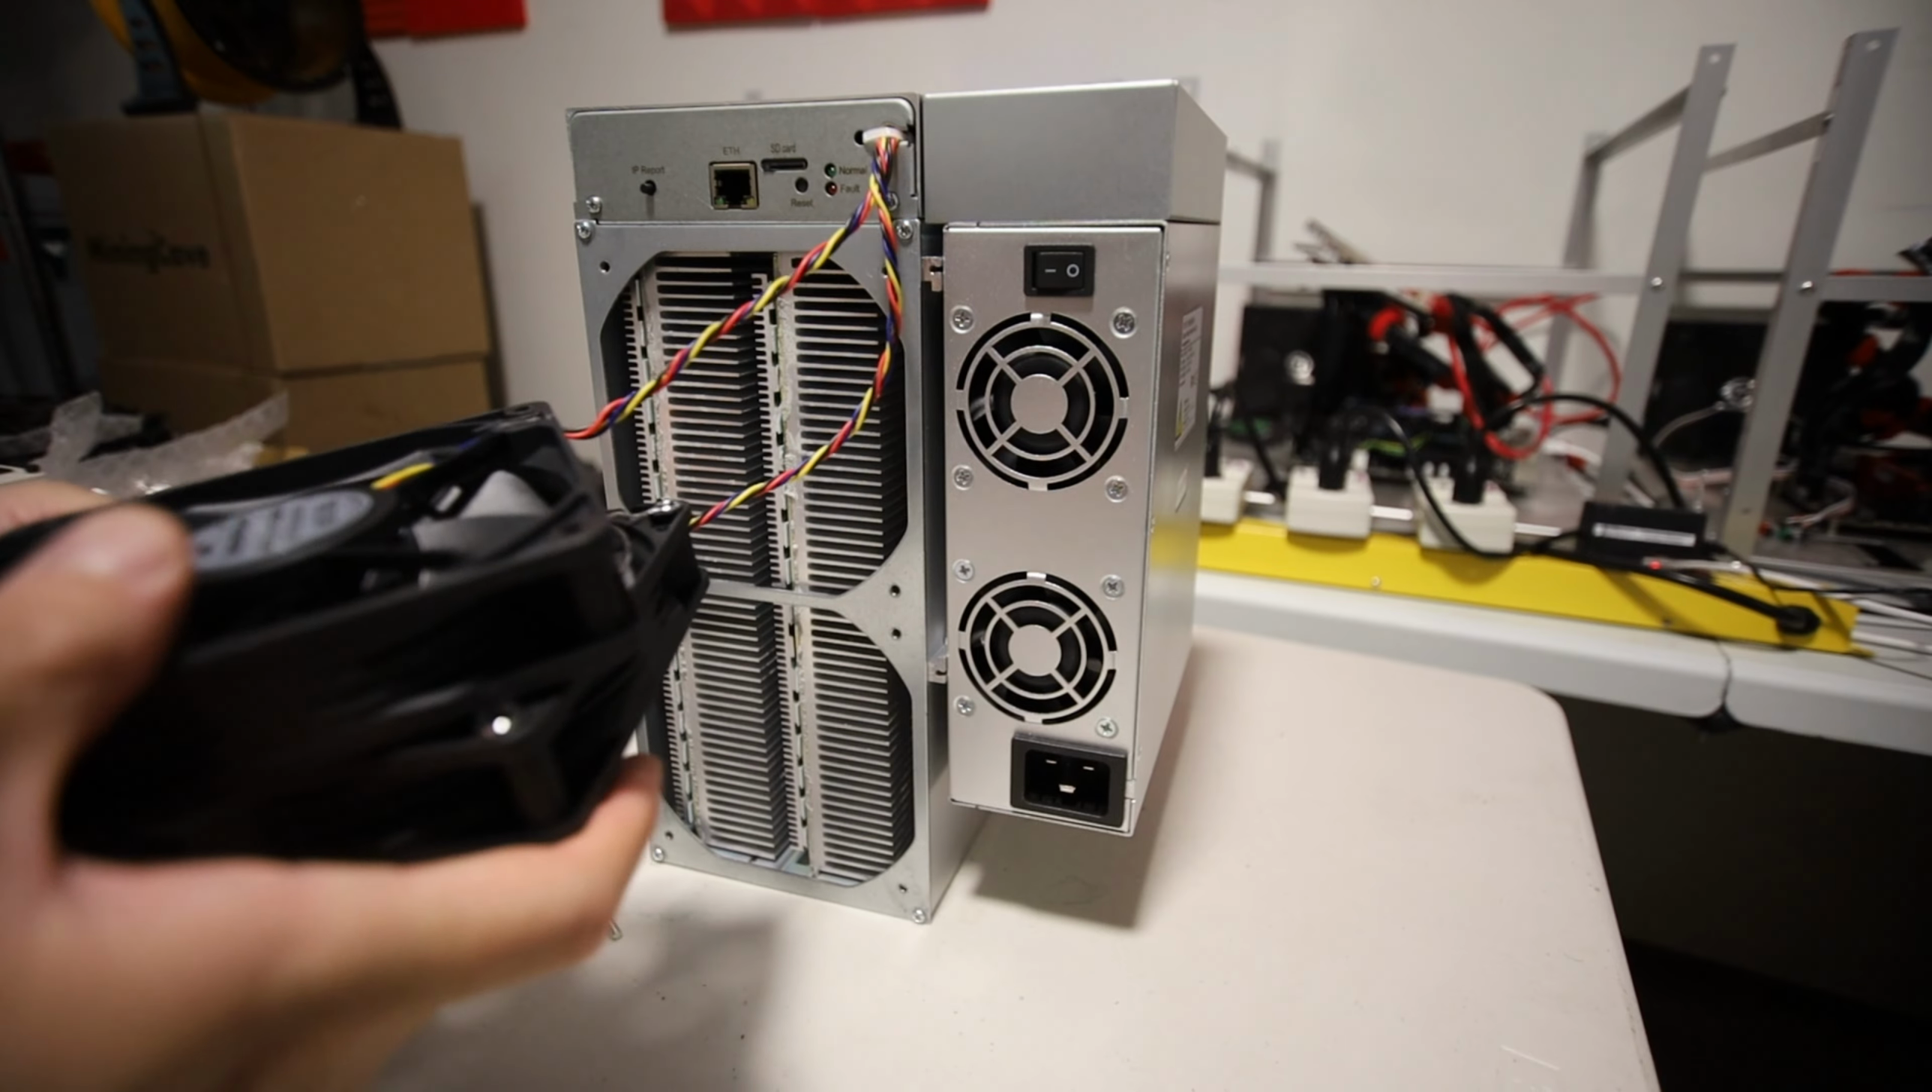Okay, the second fan is off.